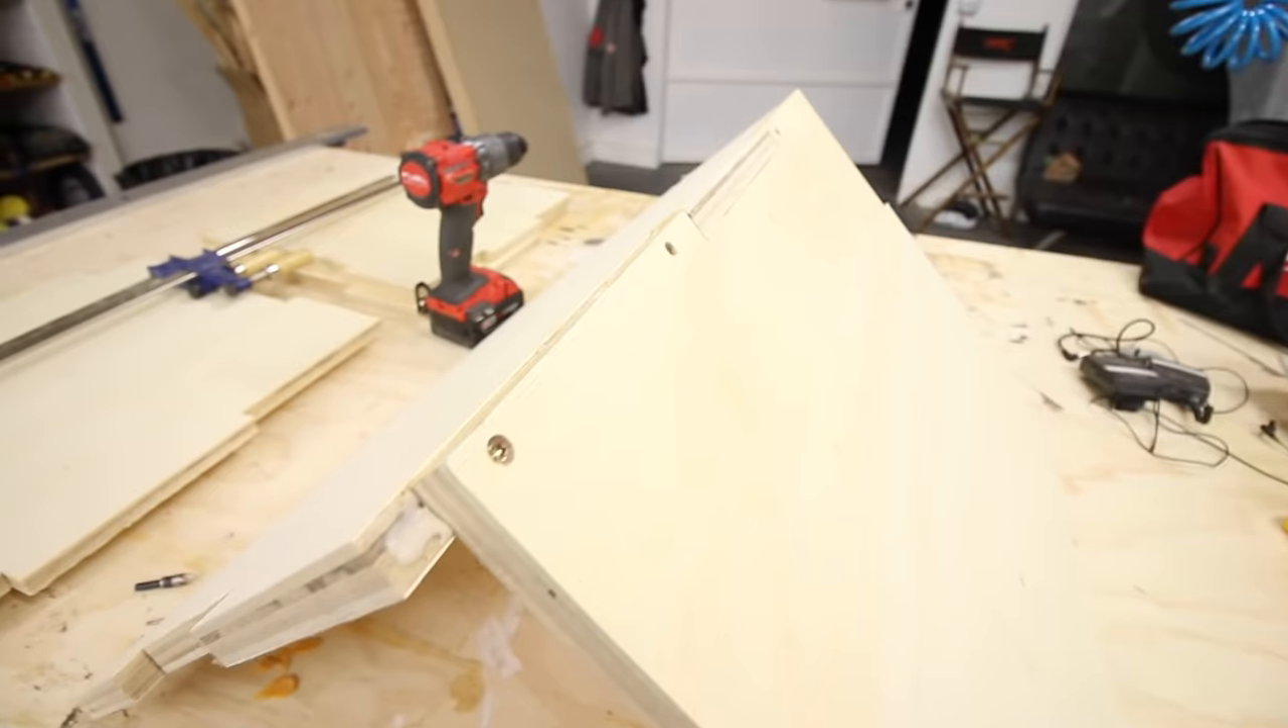Okay so we got the first two panels put together.